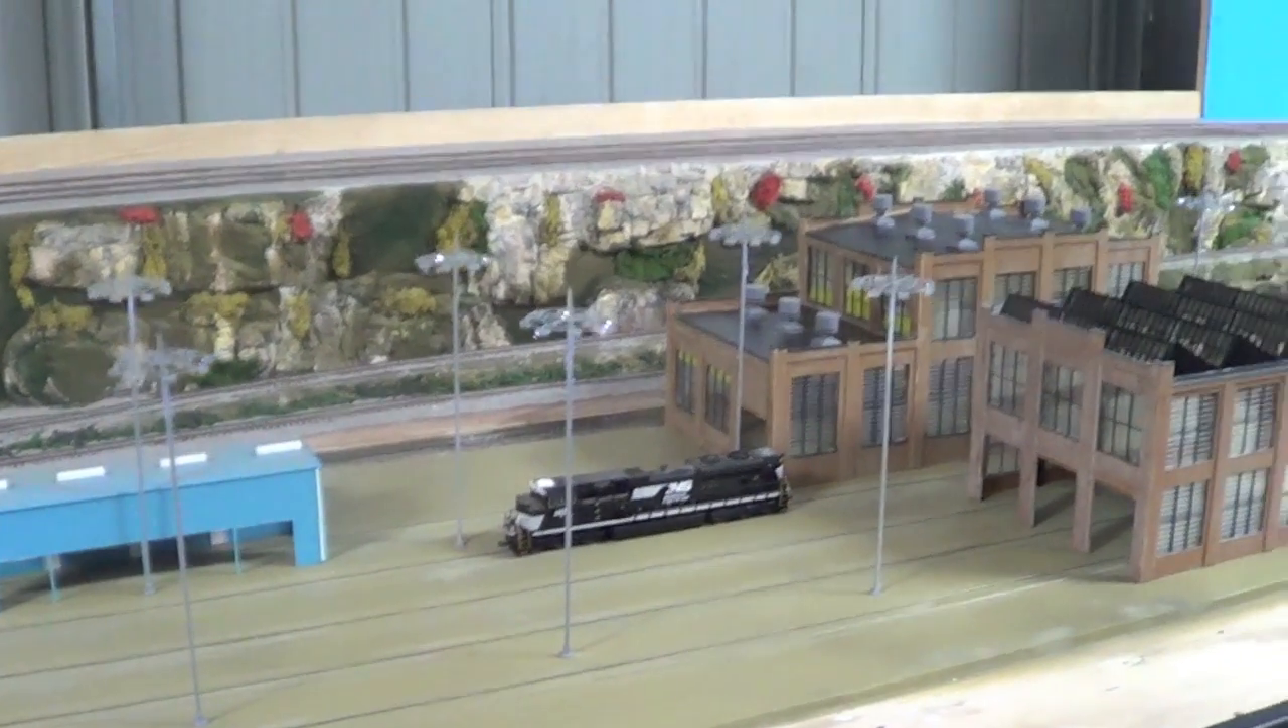Okay guys, I've now finished installing the lights.